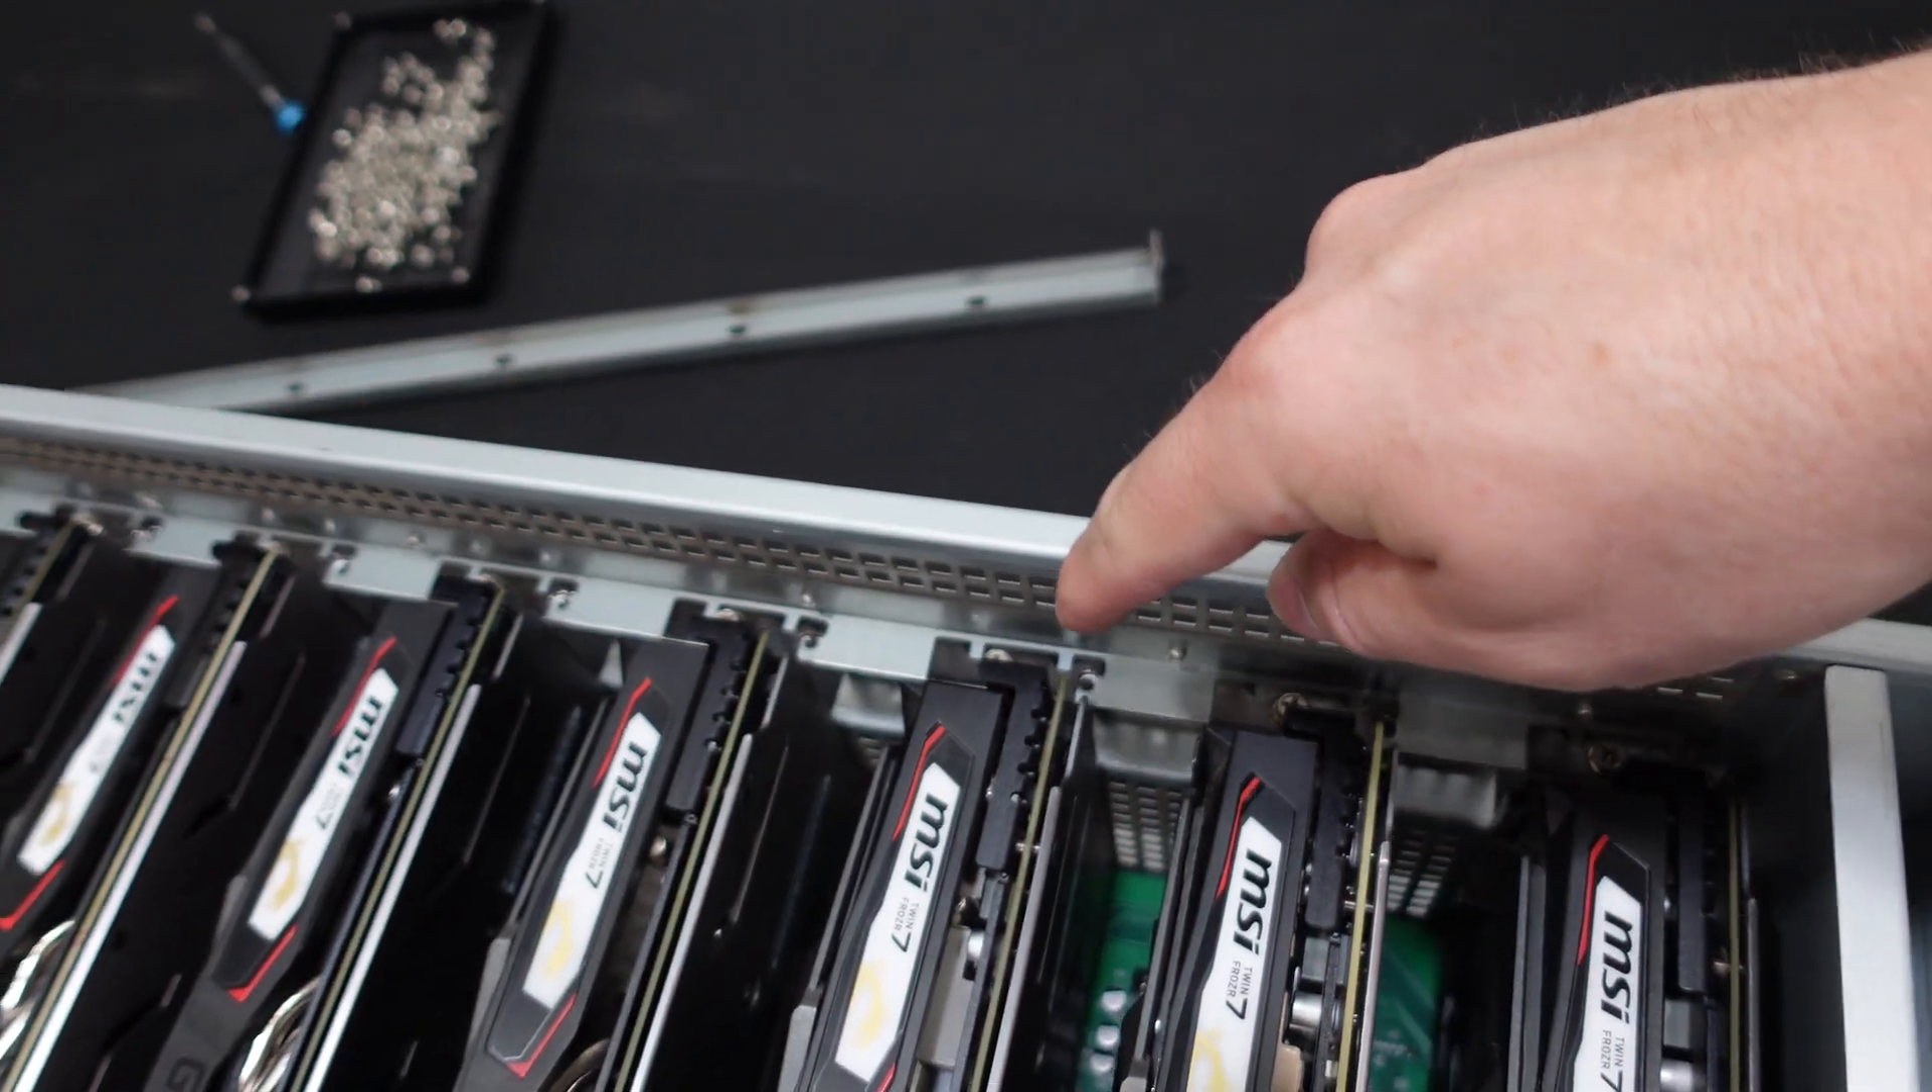We only did one set of screws per graphics card here, and we didn't put in the support brace yet.